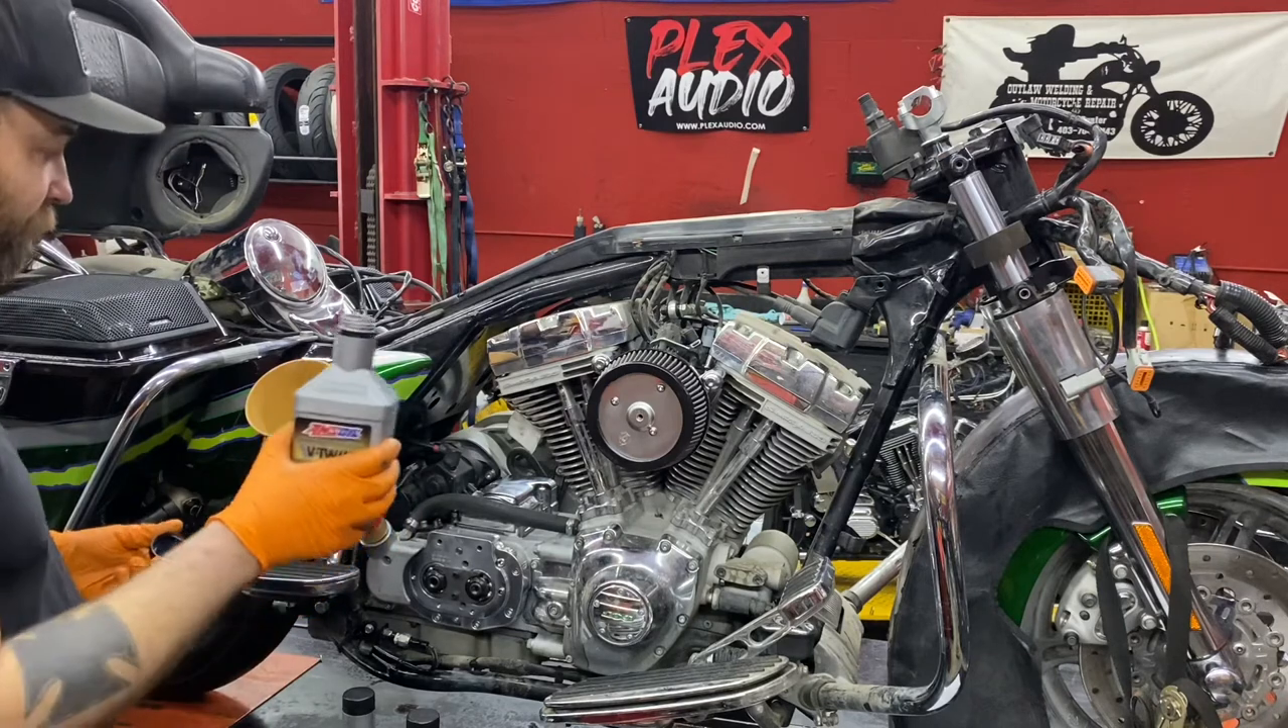We've got our air filter on there.